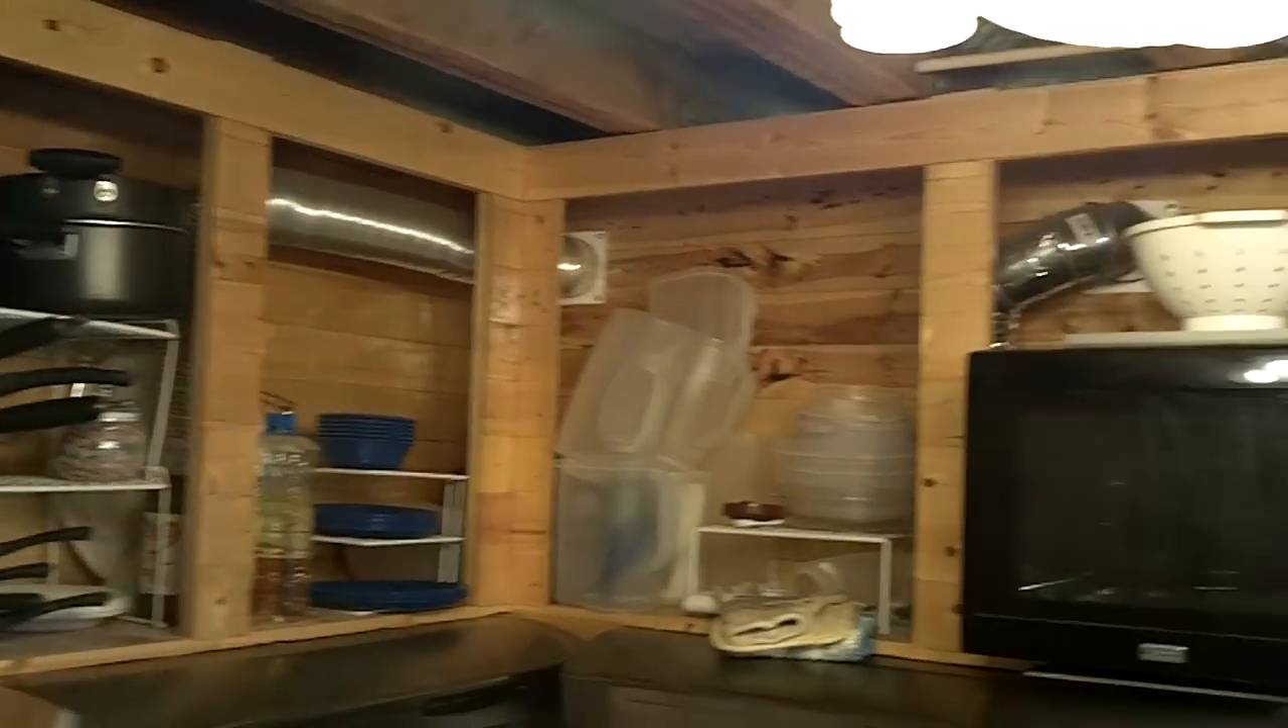Still no doors on the trim or anything on any of the cabinets.